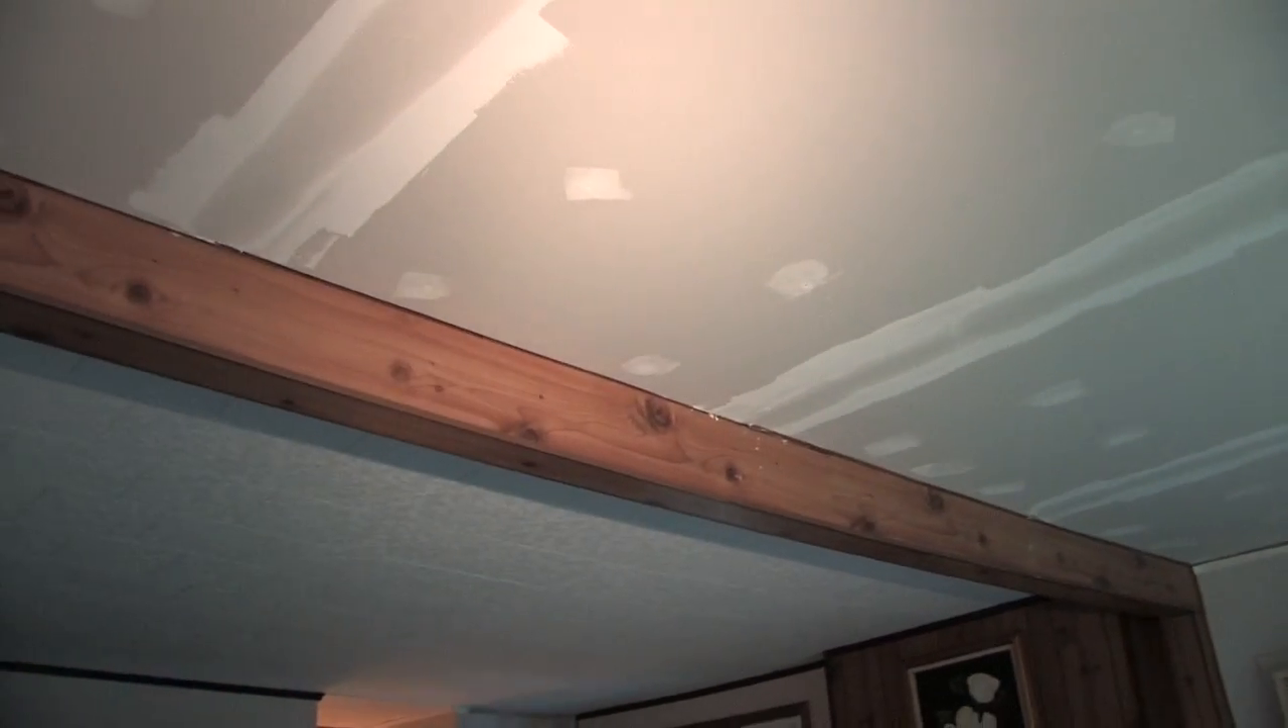We've actually began to complete the finishing inside the house by installing sheetrock over the areas where there's foam insulation.